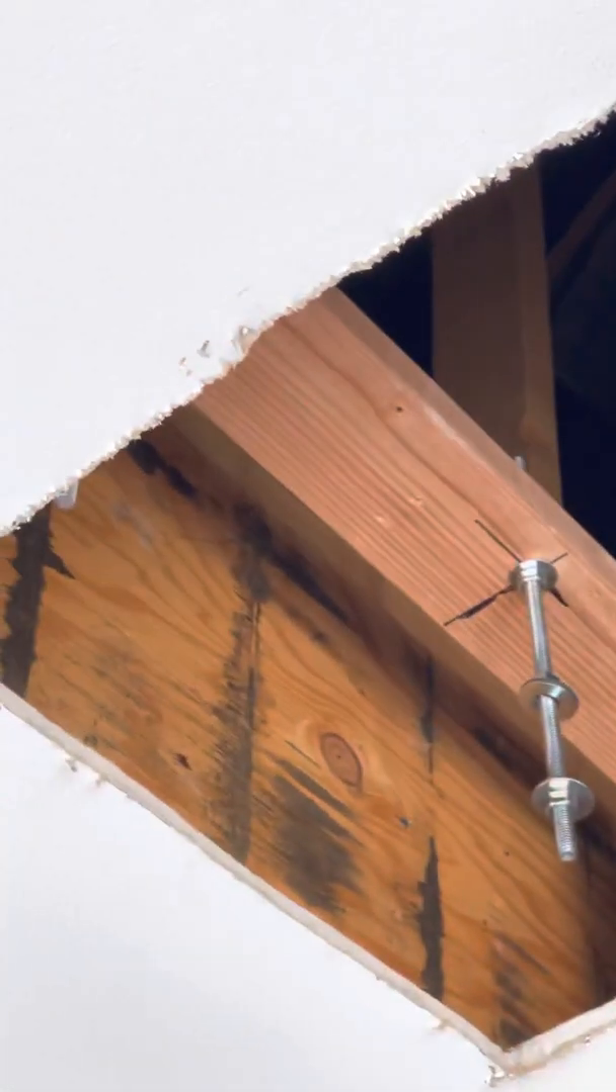We put an insulated washer there and then a washer on the bottom with the three-eighths nut and the all-thread.